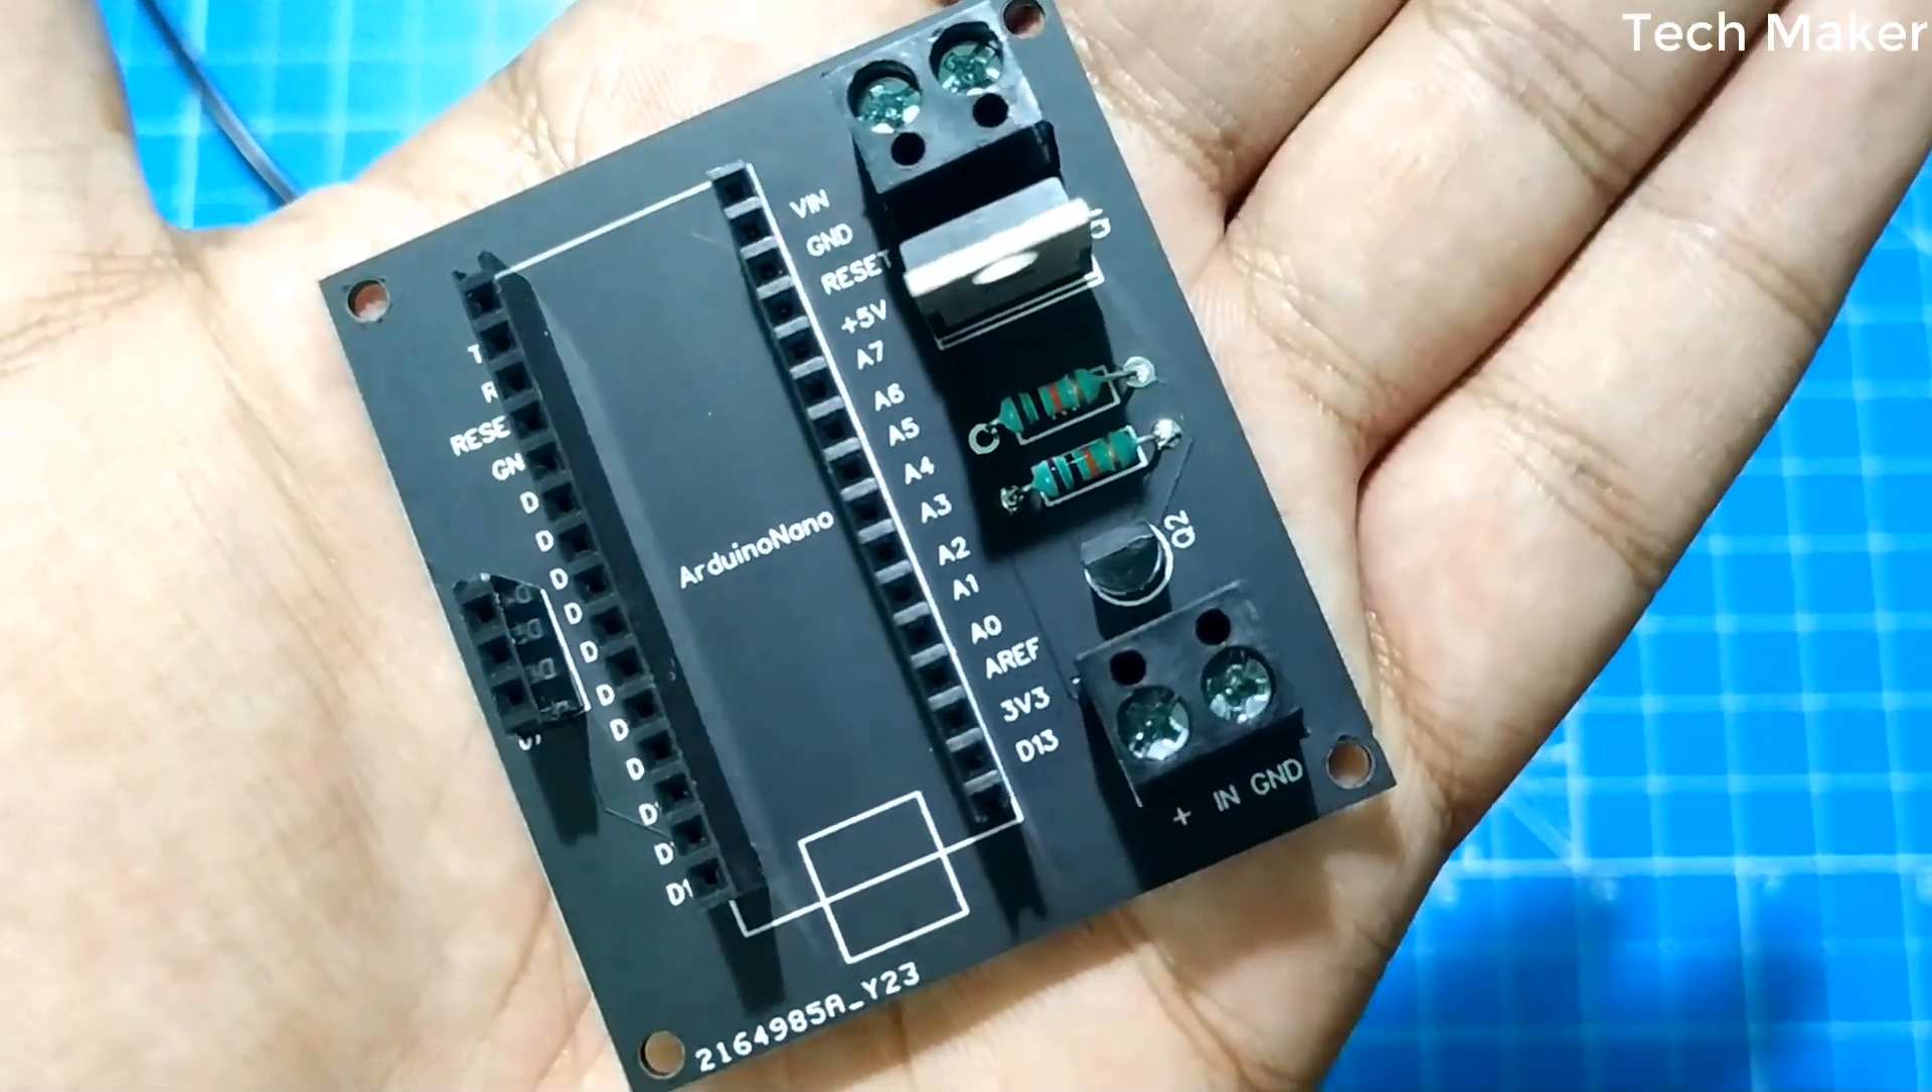Is This is how the PCB looks after assembling the components.